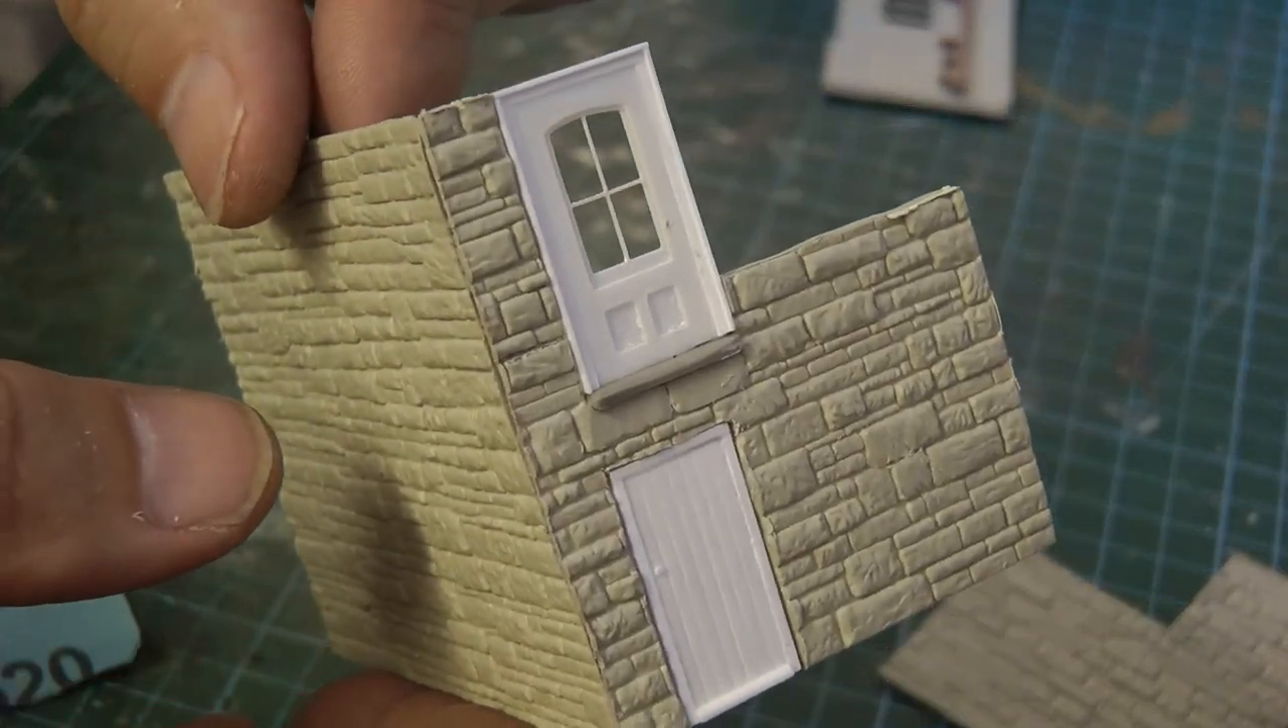Right, so I've put the first two walls together. The back and the right hand side wall.